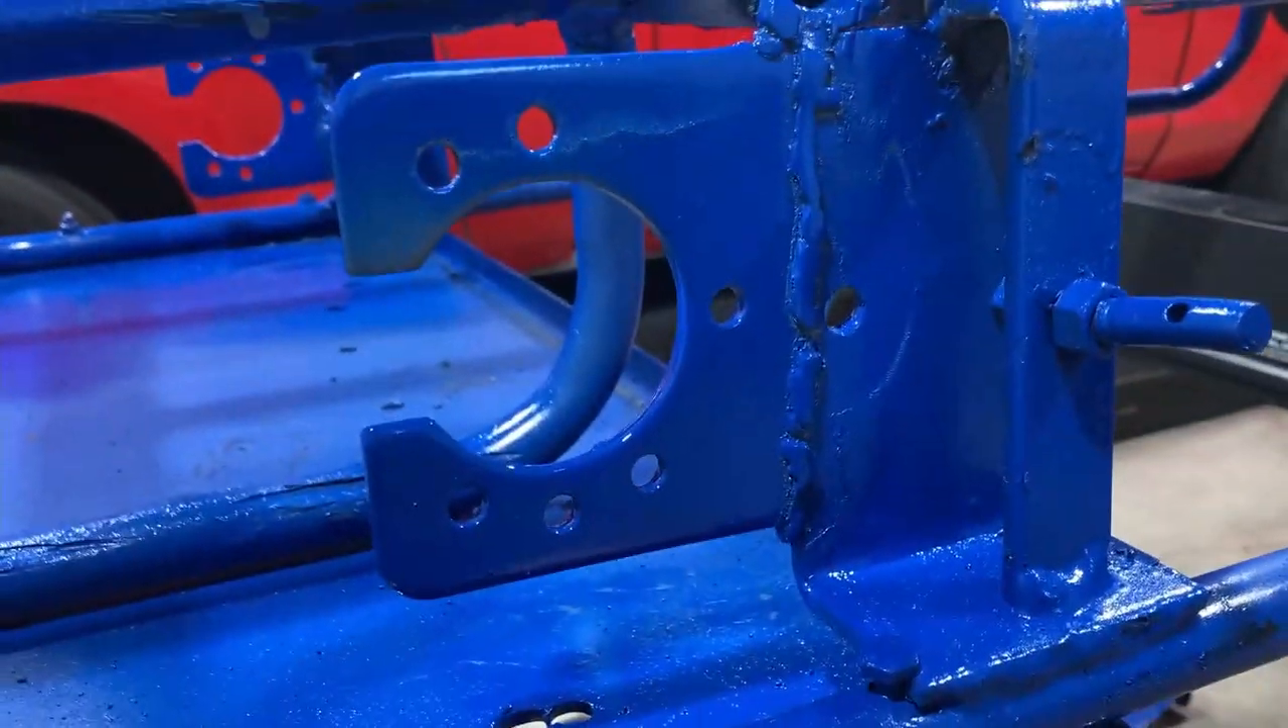Okay and here is the brackets all welded in primered and painted.